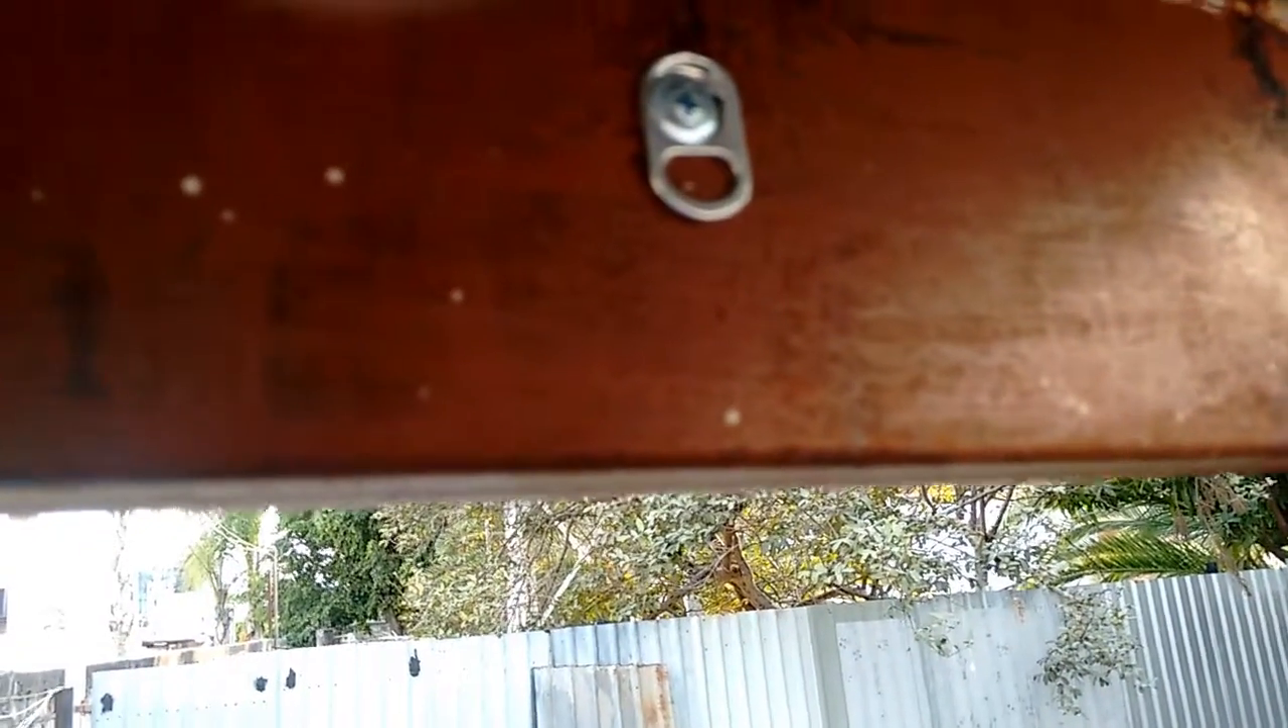Aquí podemos ver ya el anillo de sujeción colocado.